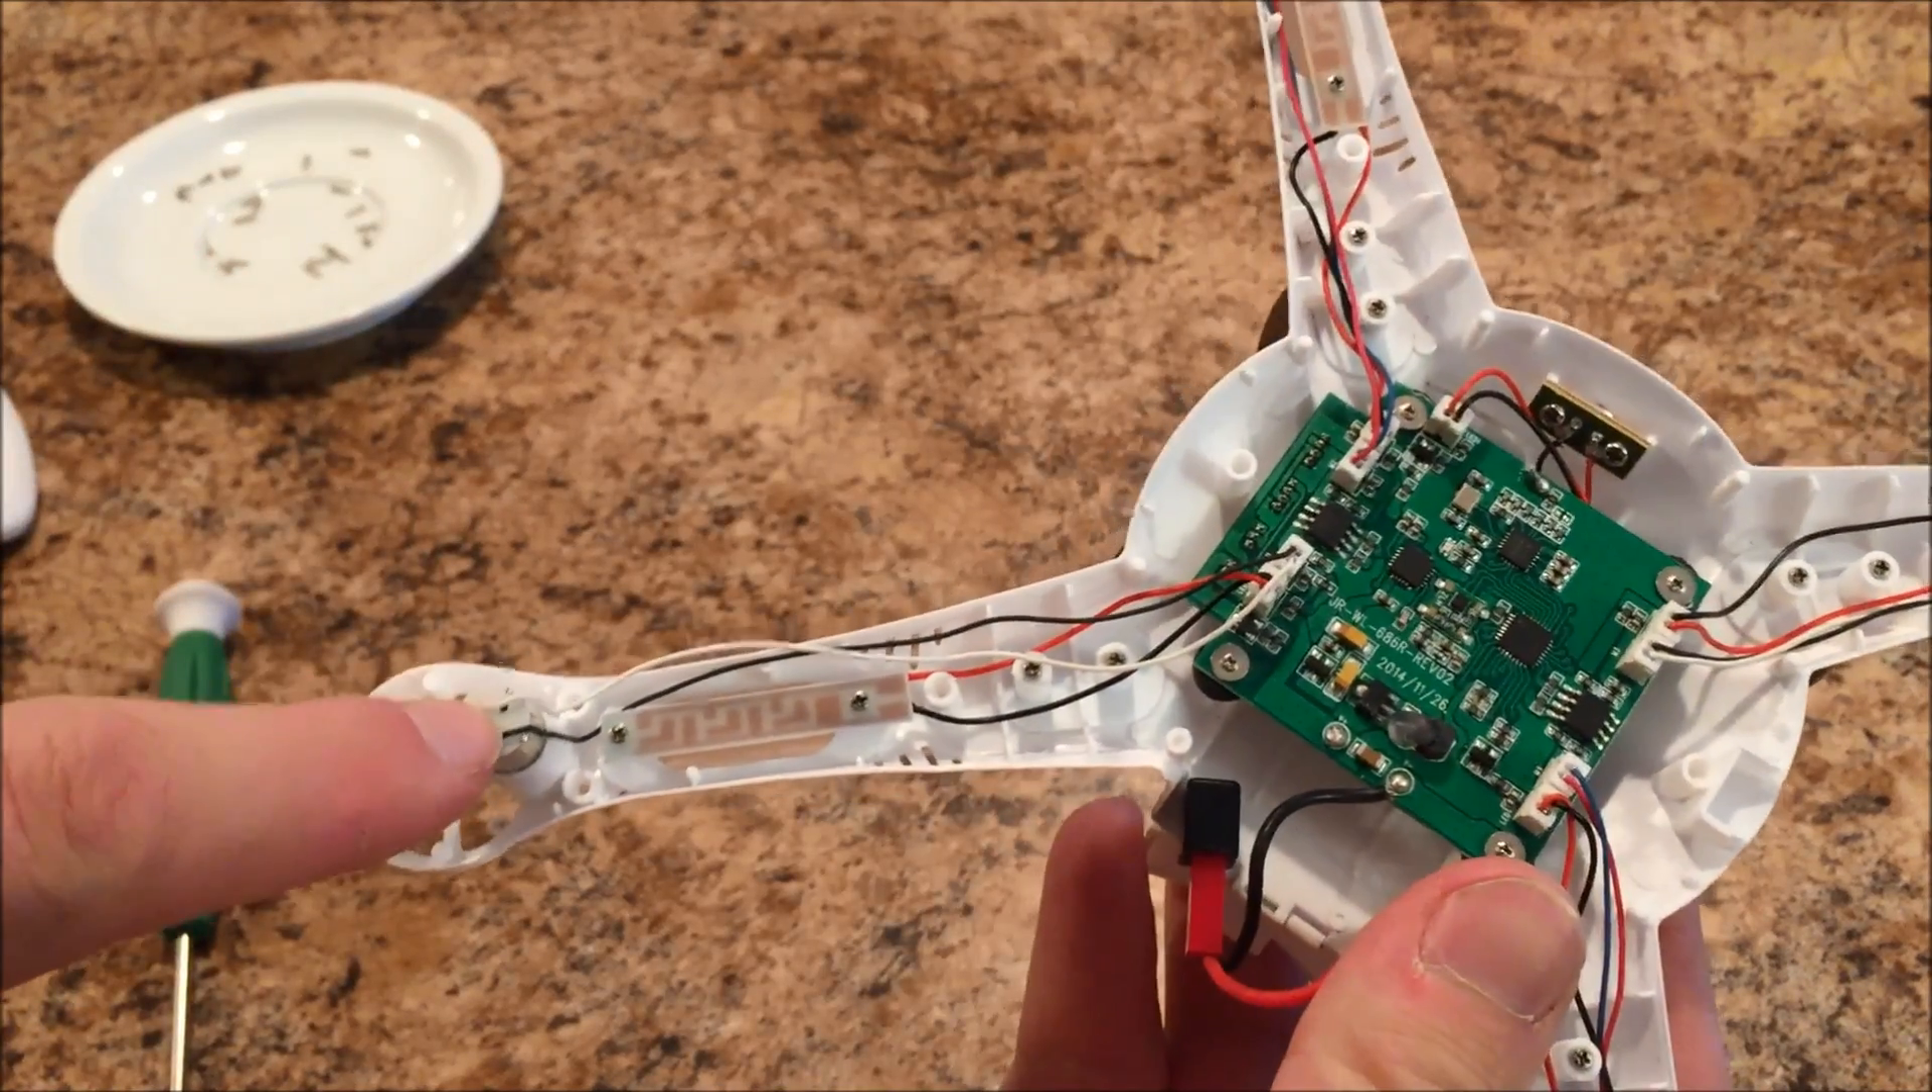And now with the upper shell off, you can see what I mean by the motors being plug and play.